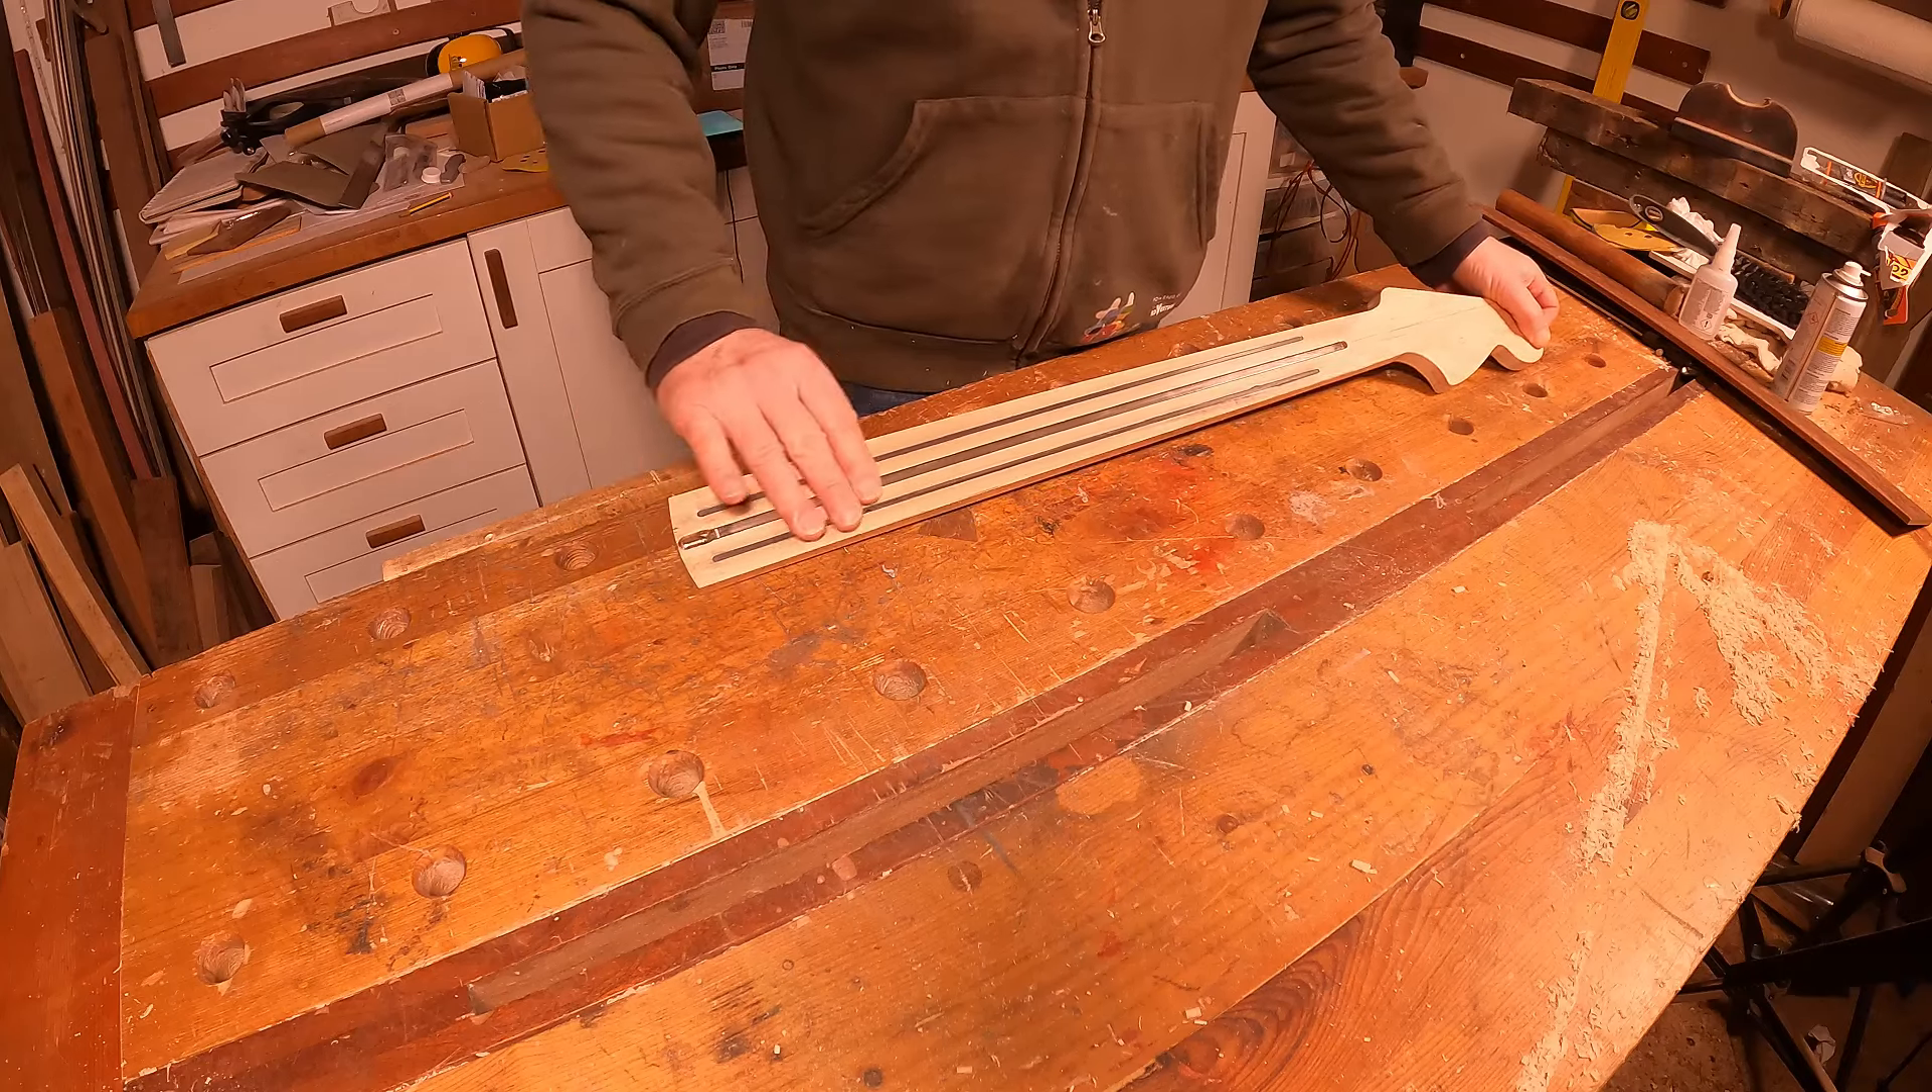So we've got quite a lot of work done on the neck in the last two episodes and it's all kind of cut to shape and we've got our truss rod and carbon rods installed.